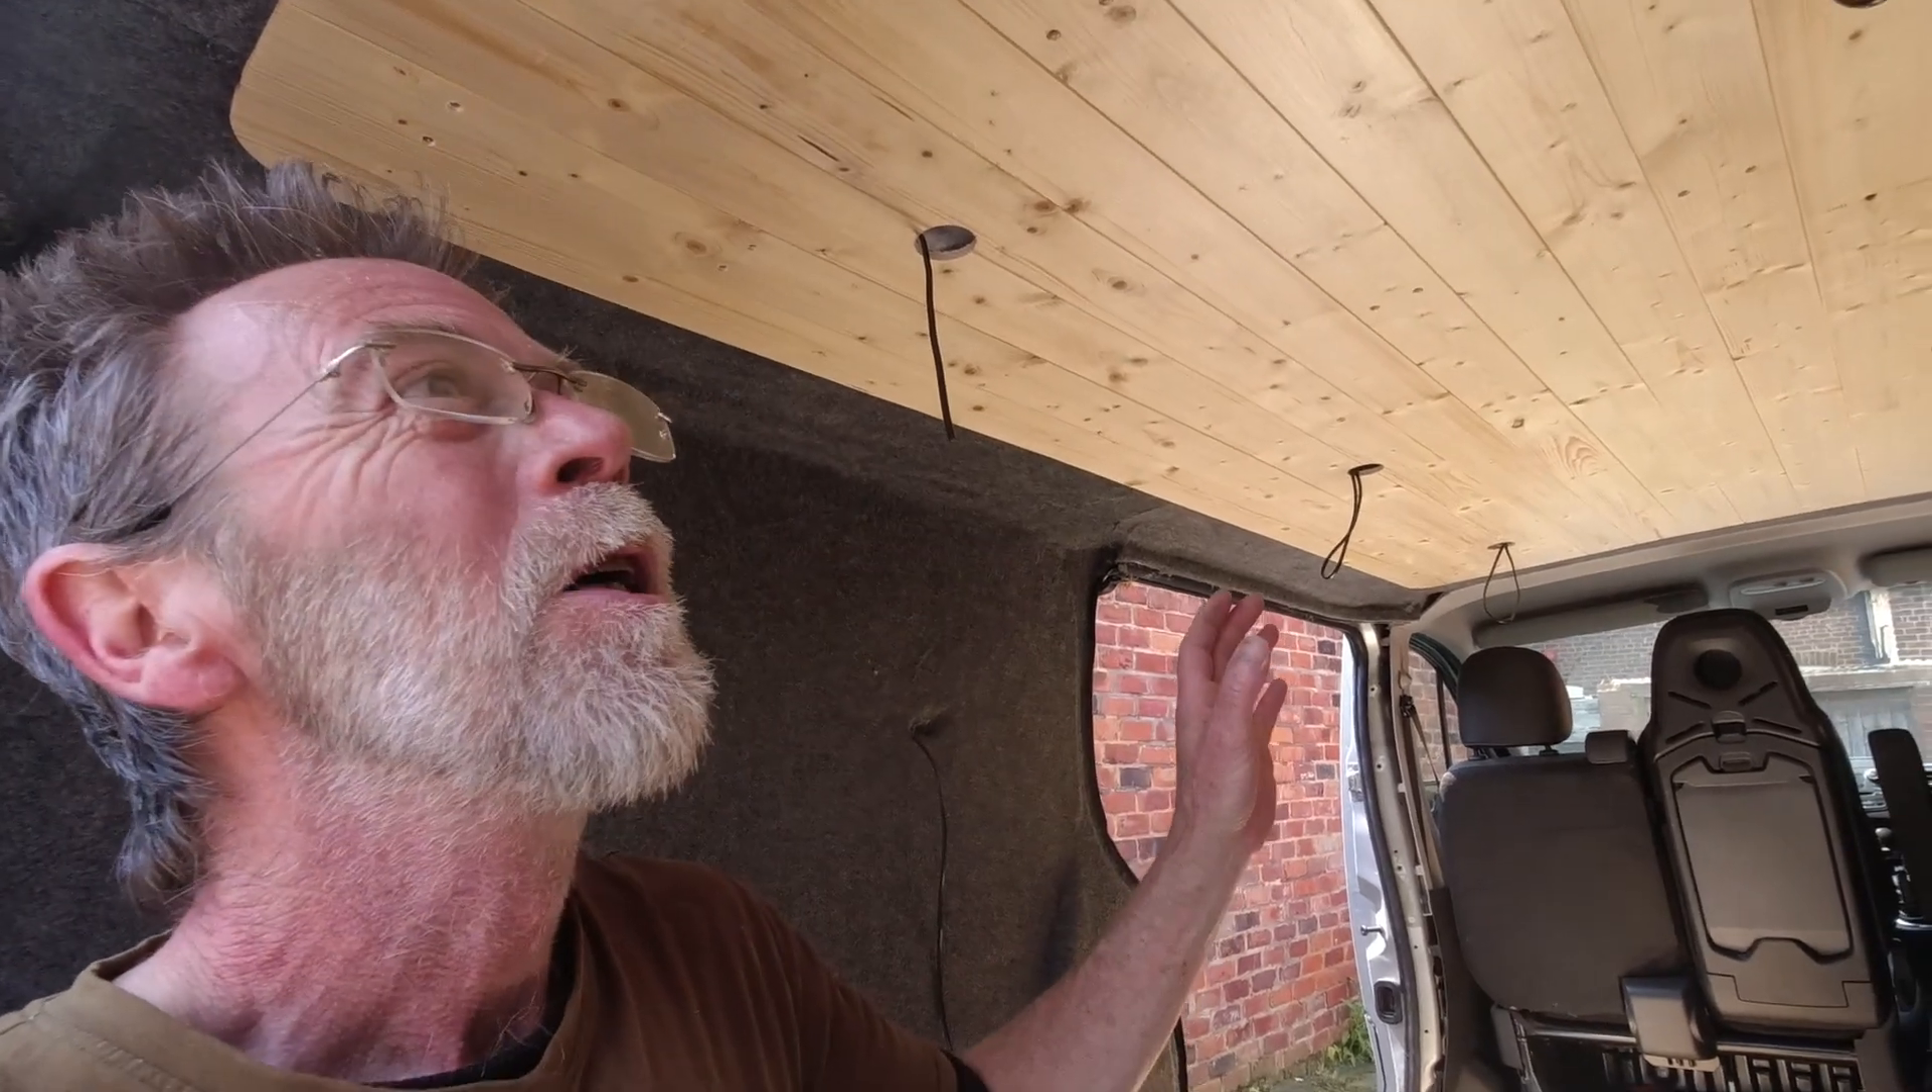So the ceiling is in place and i do like it.